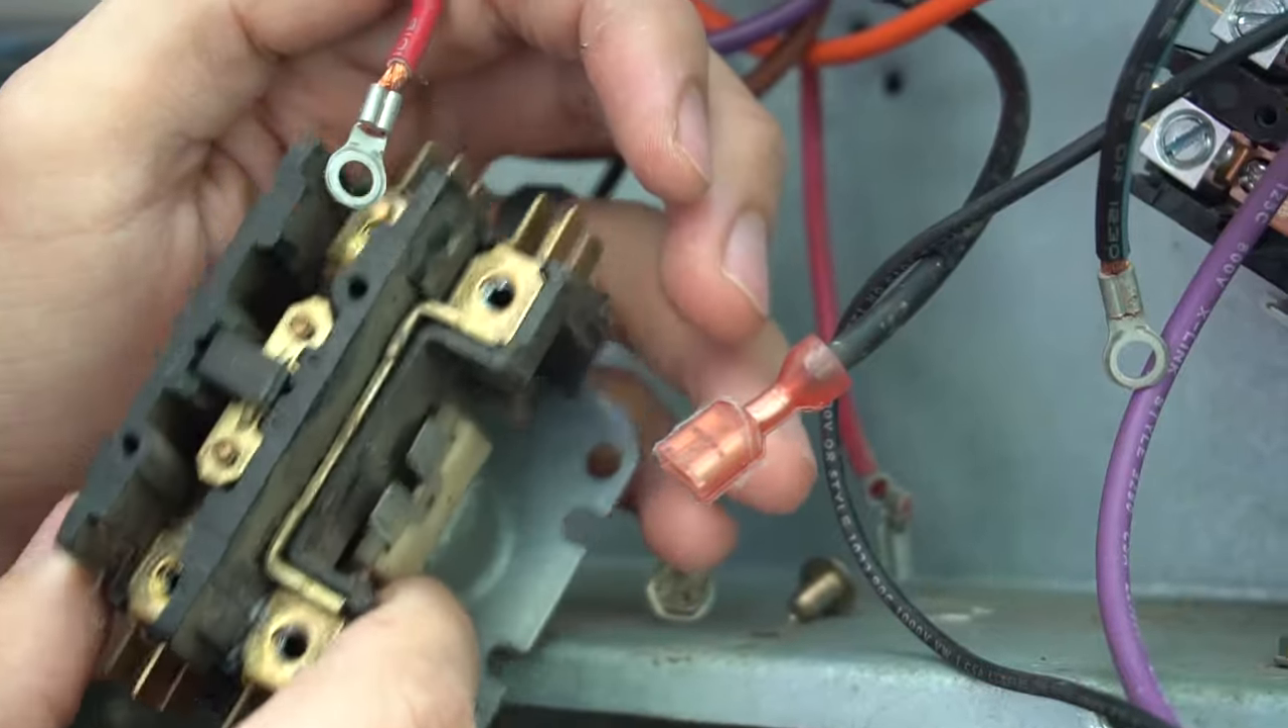Okay so we got all the wires off and with this side let's just go ahead and go with option b for this one.